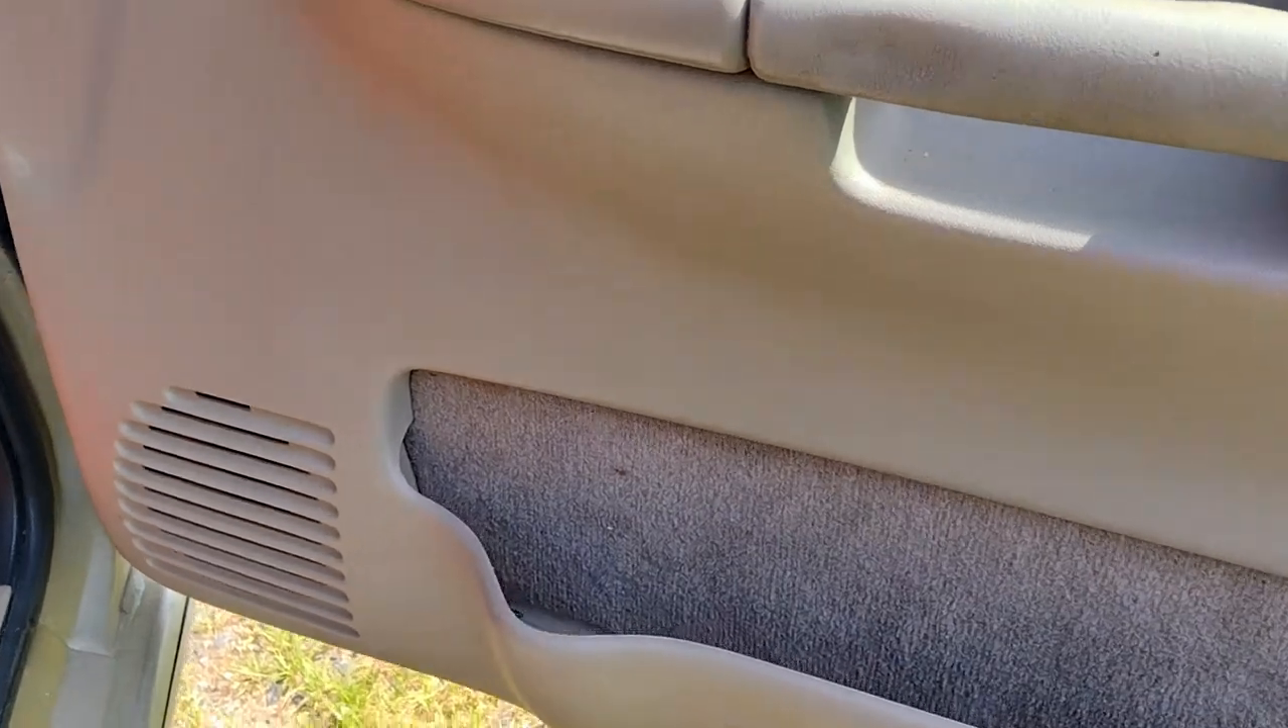So the door panel's back on.